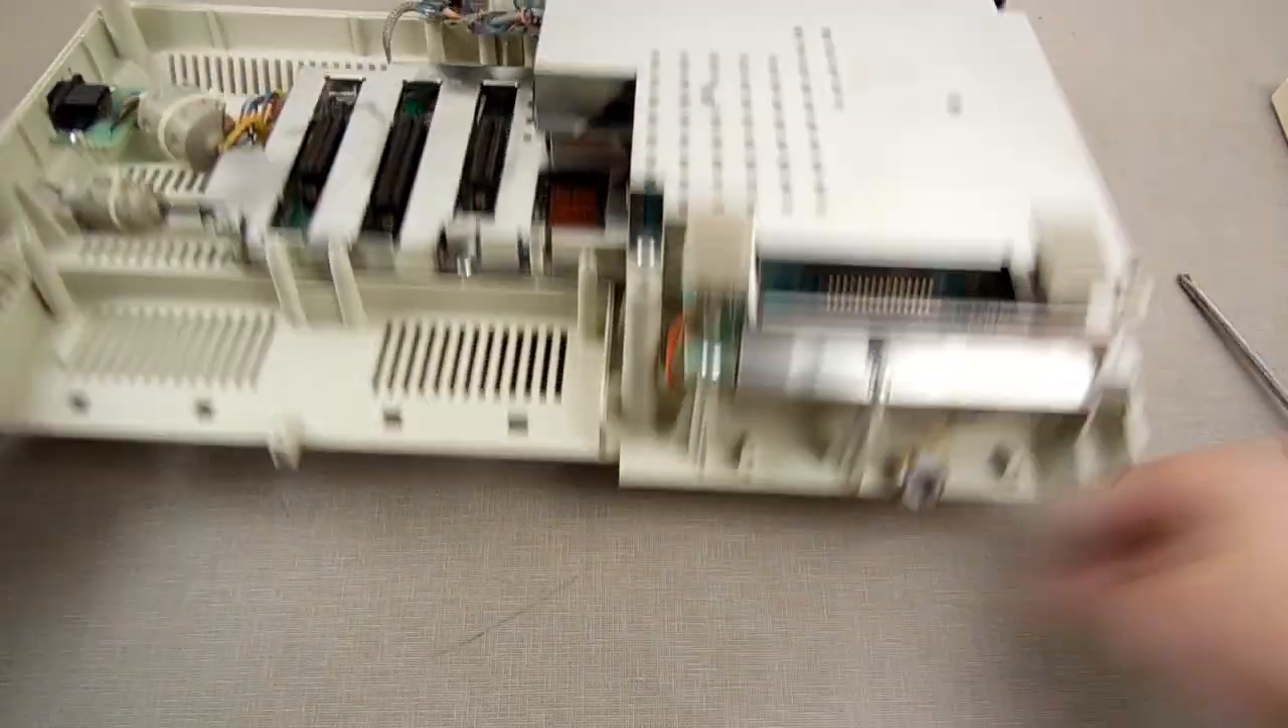All right so we removed the covers.